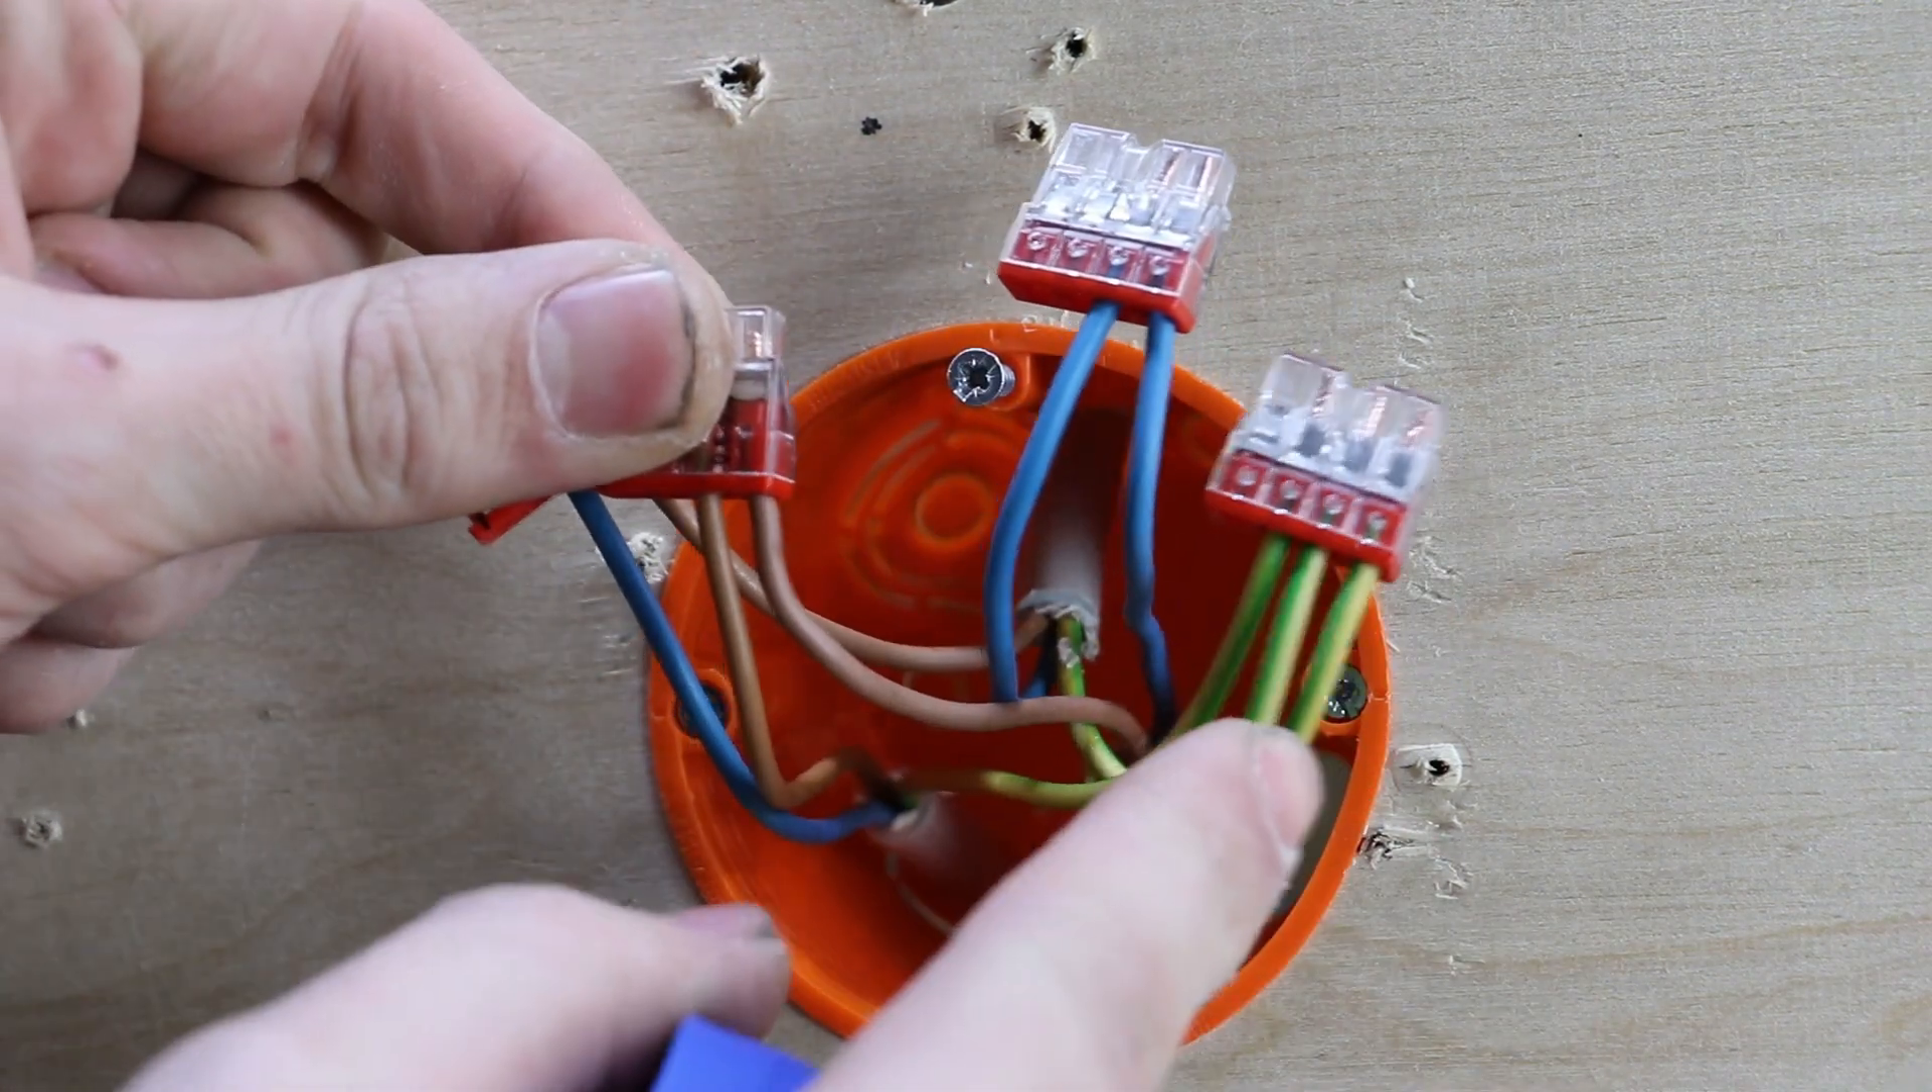Dann haben wir einmal hier alle Schutzleiter miteinander verbunden.